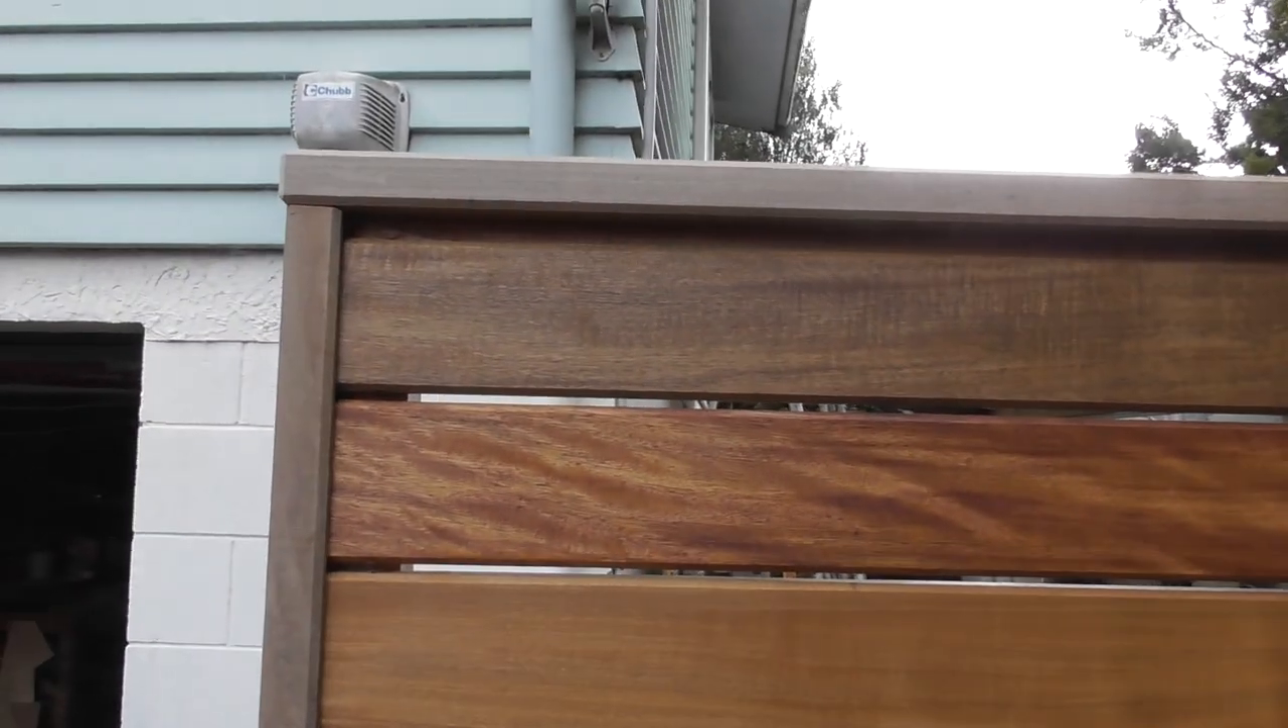So my framing boards are on.